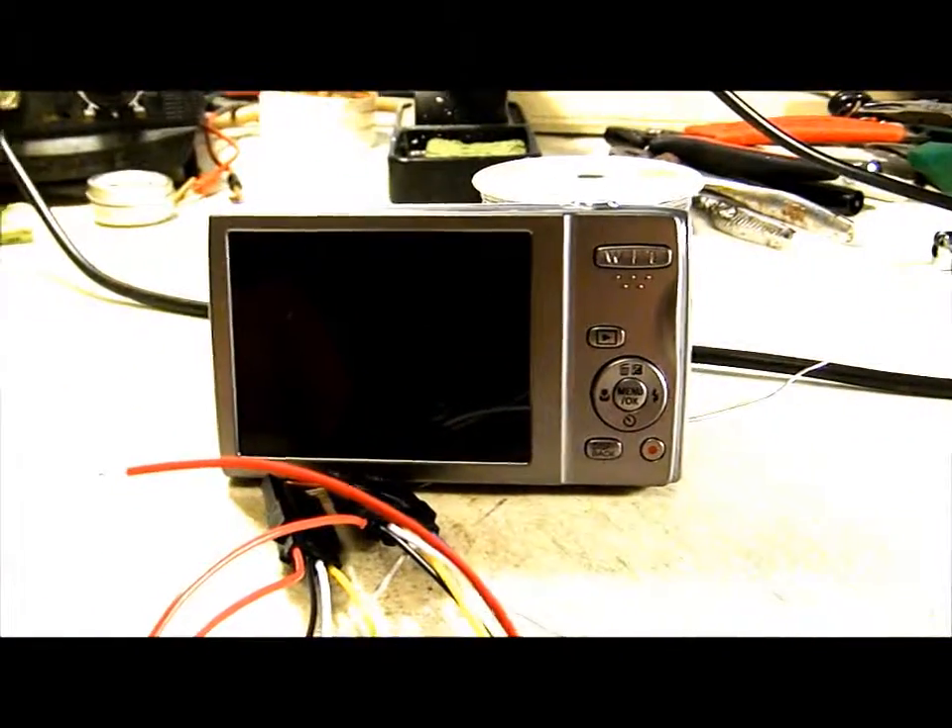Alright so now I've got my camera completely back together and I've got my servos connected.